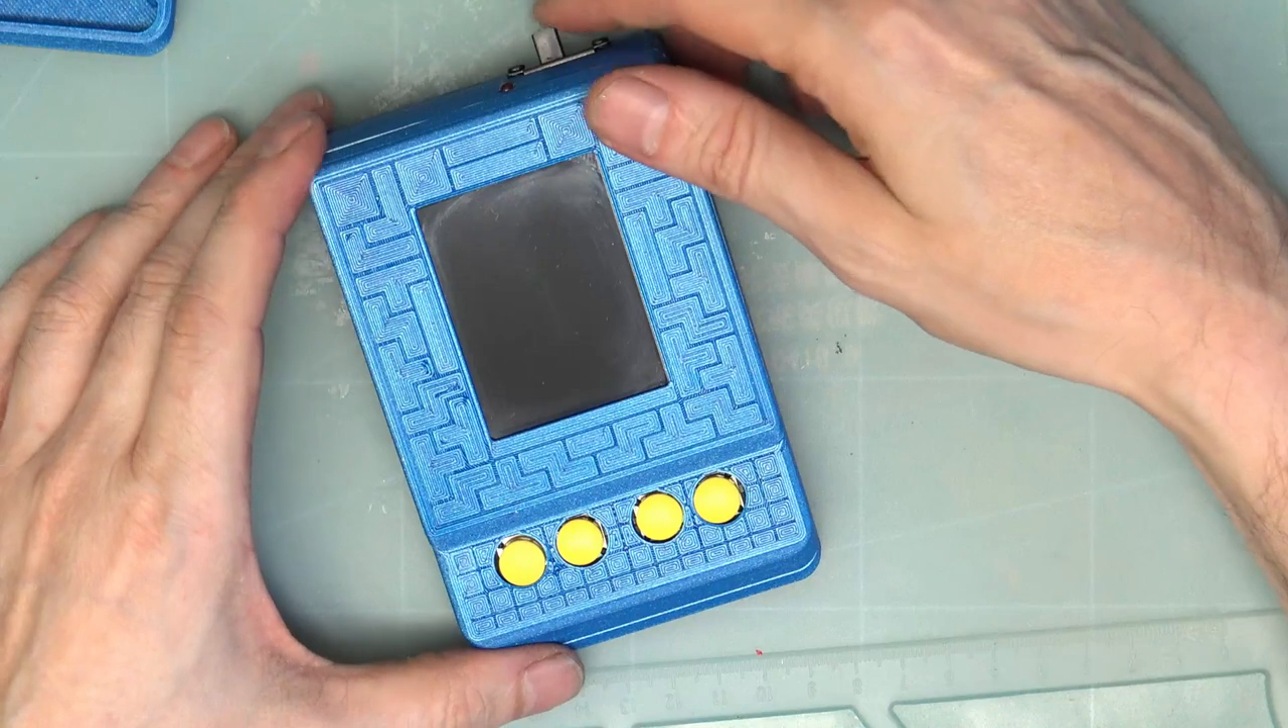So there we have our assembled Teensy Tetris.